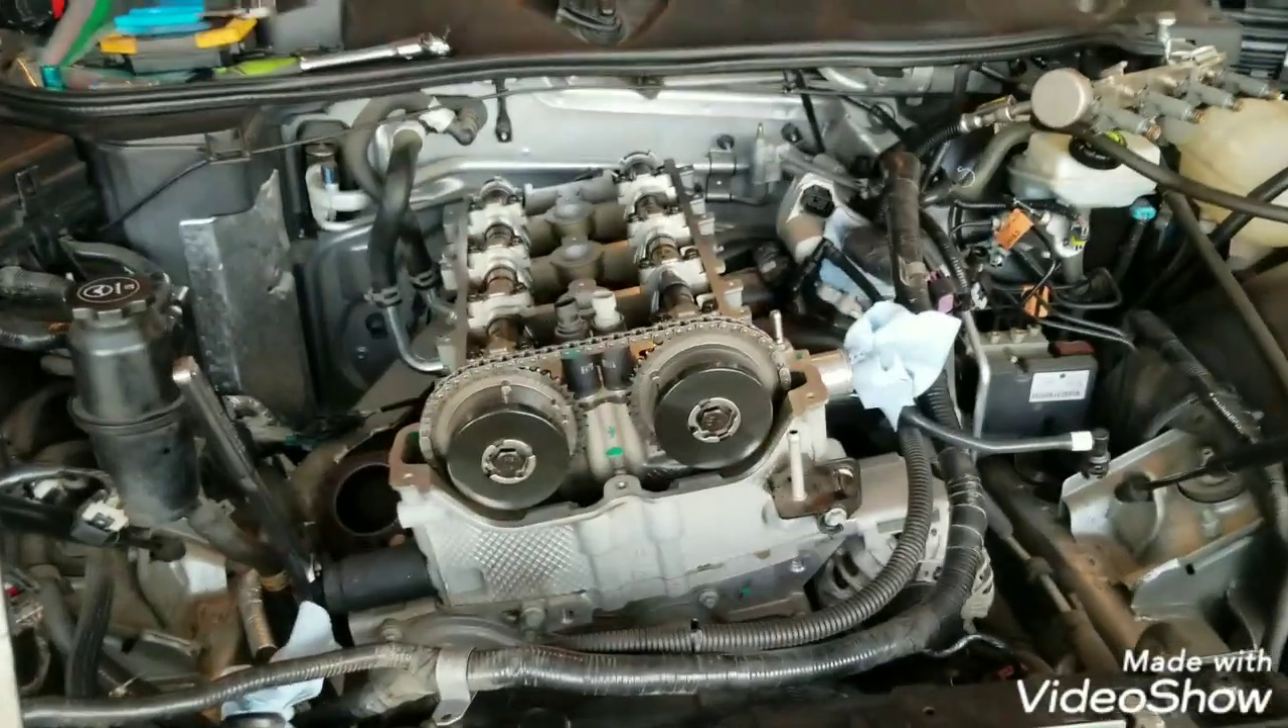So, the valve cover is off. I'm pretty surprised how clean it is.